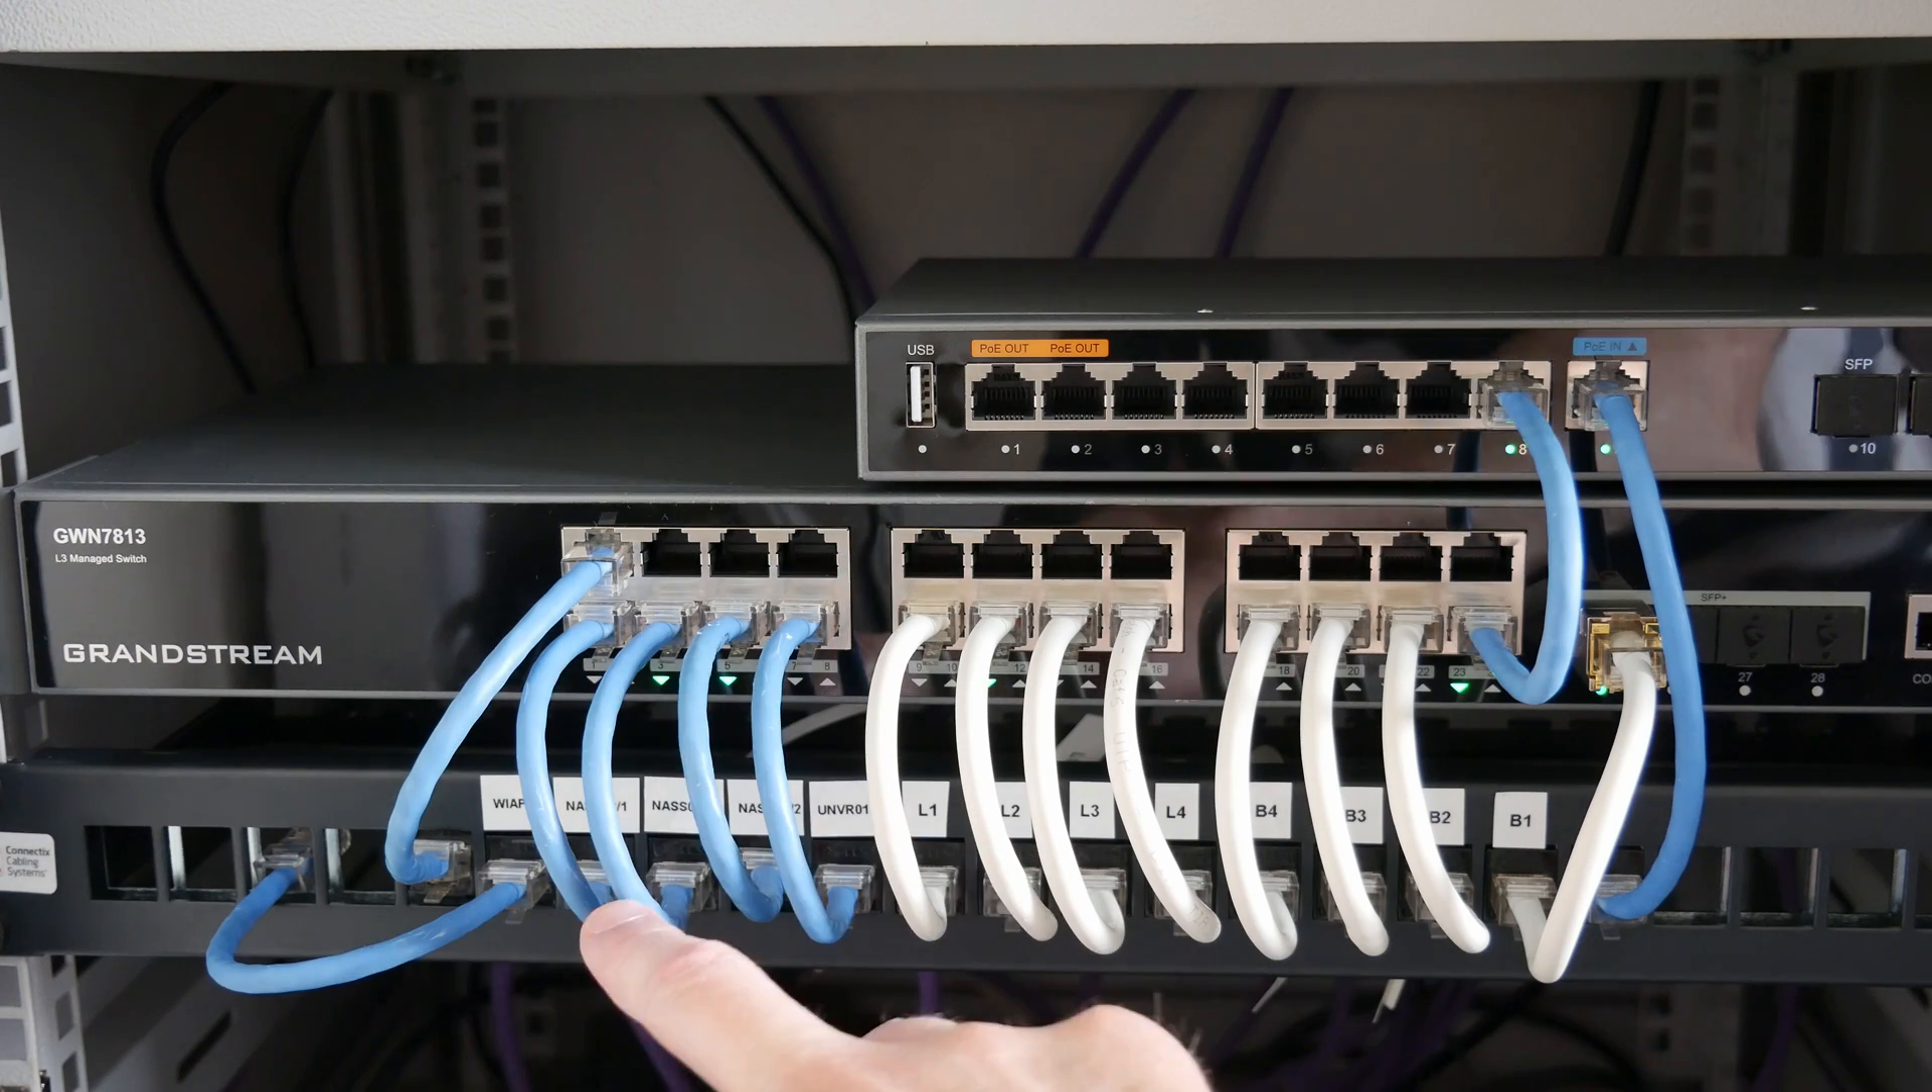I've got them all connected and as you can see the patch panel is a lot neater now it has the cables all connected labelled up.